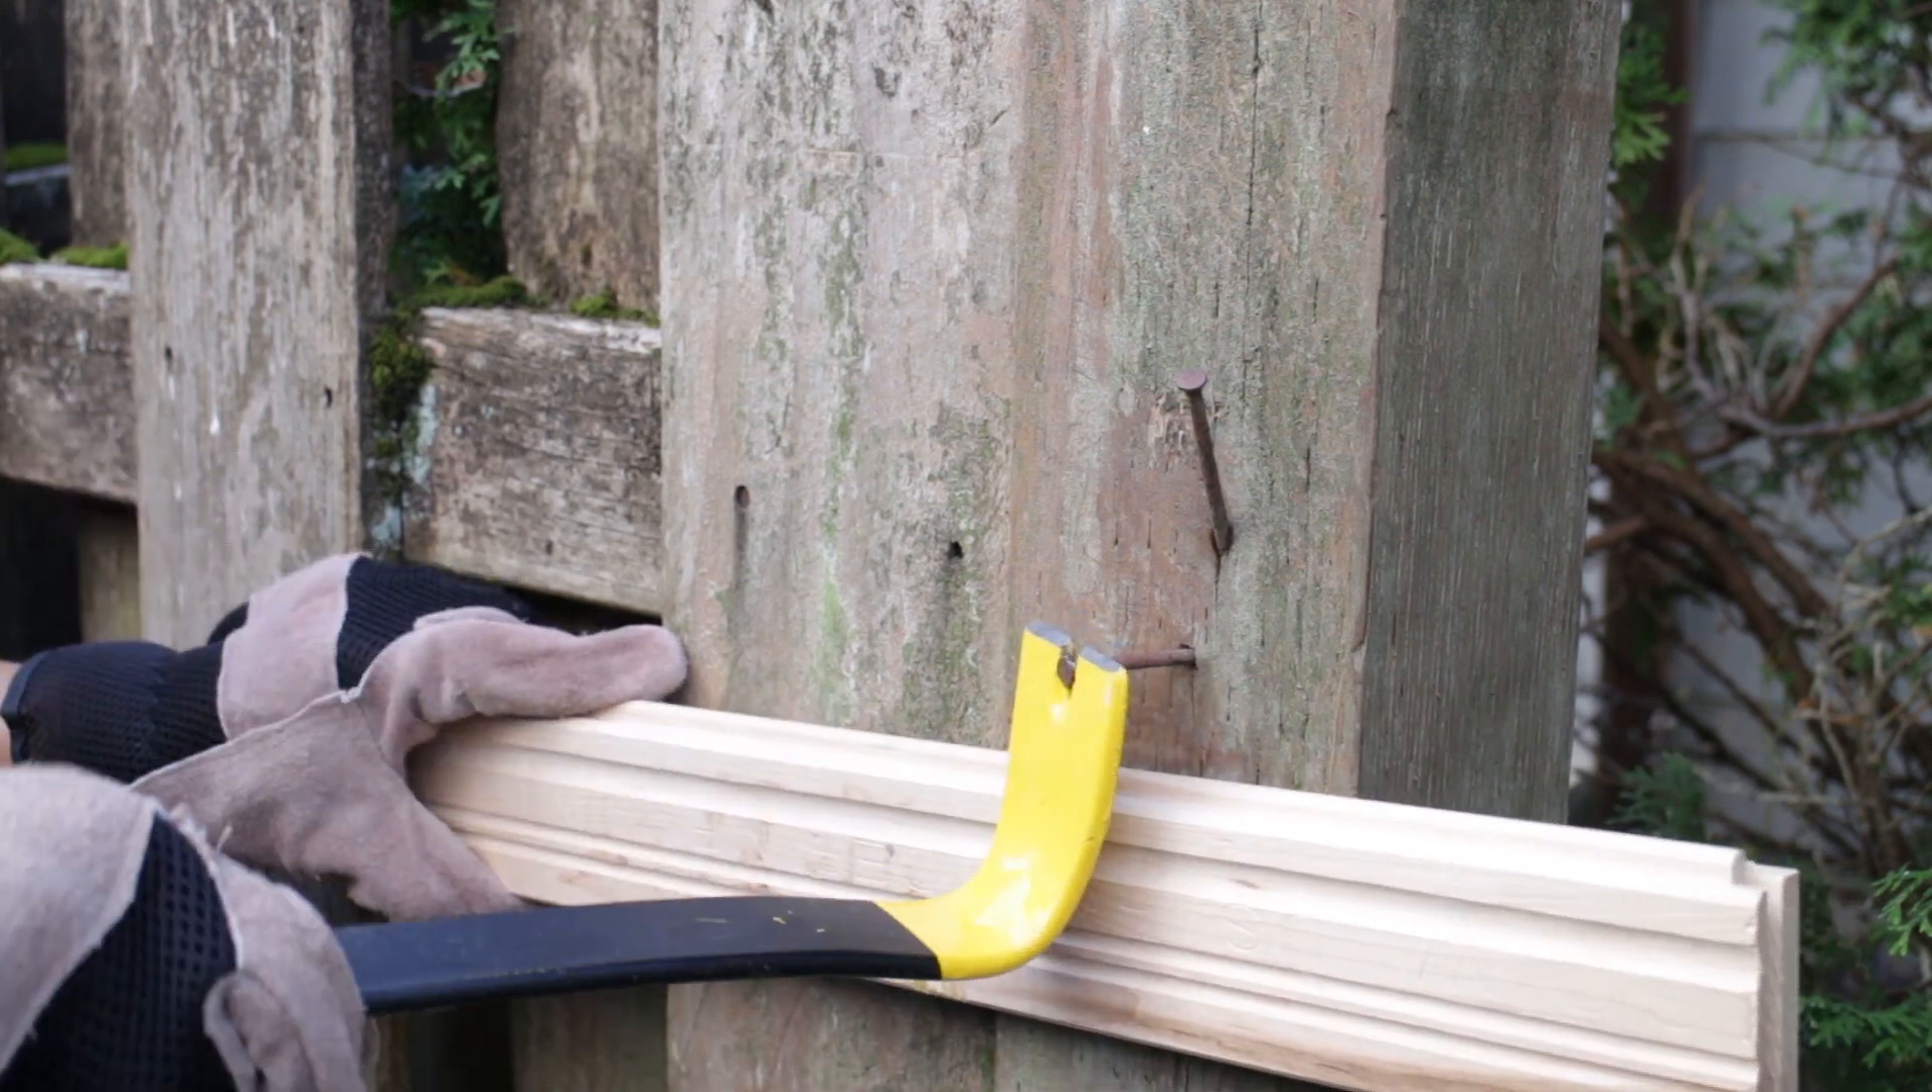Most likely the original nails for the crossboards are still there so I'm using a Wonder Bar to yank these out.